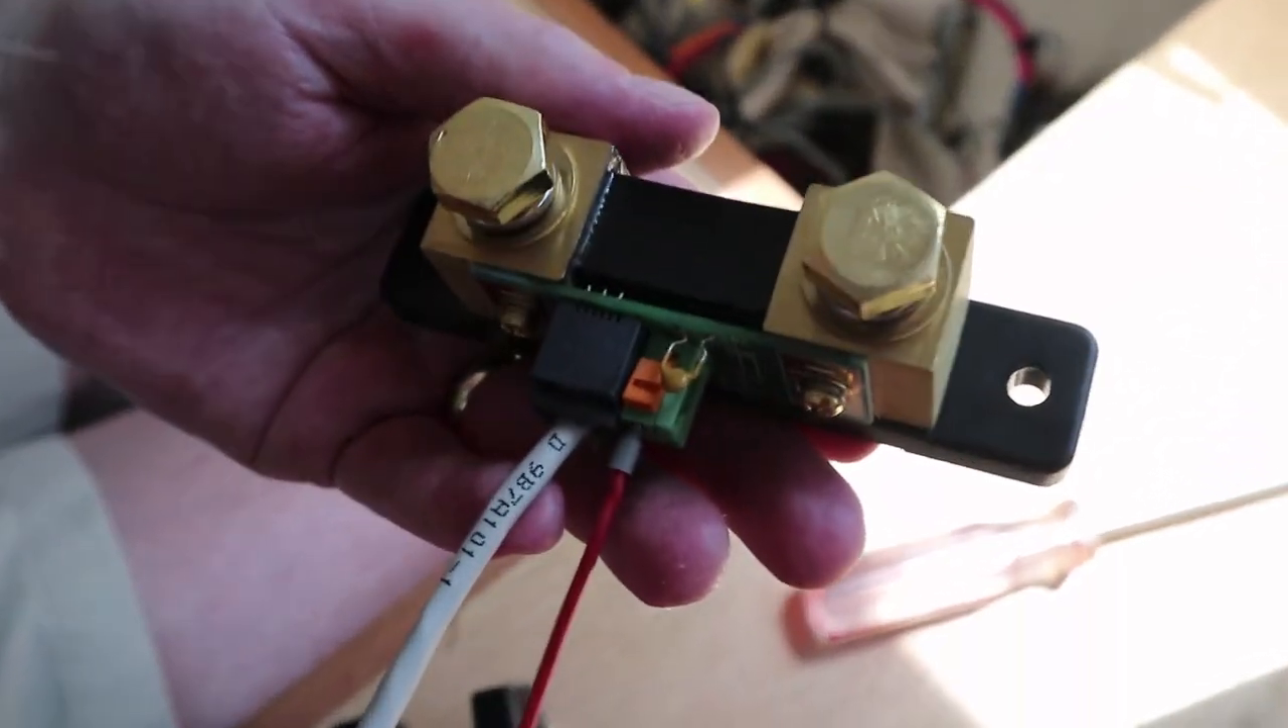We will we've got our shunt wired up with the power and with the data cable.